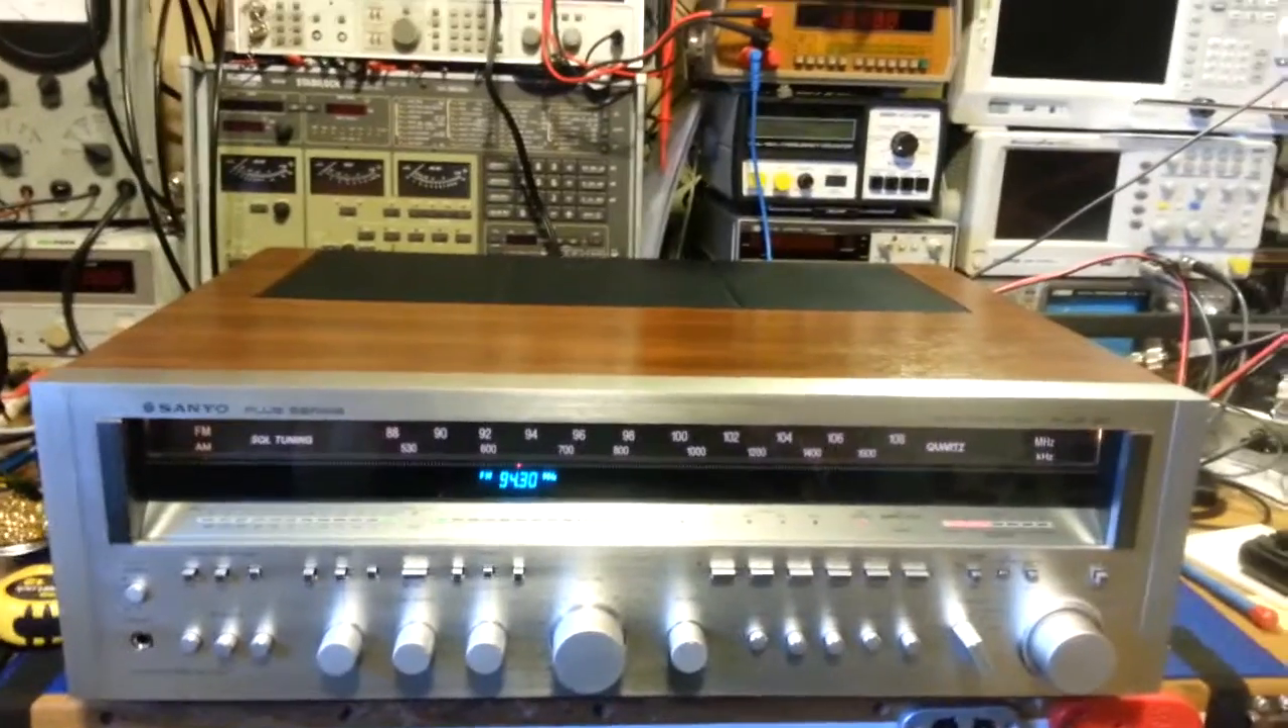Okay you can see the sanyo plus 130 is all back together now.